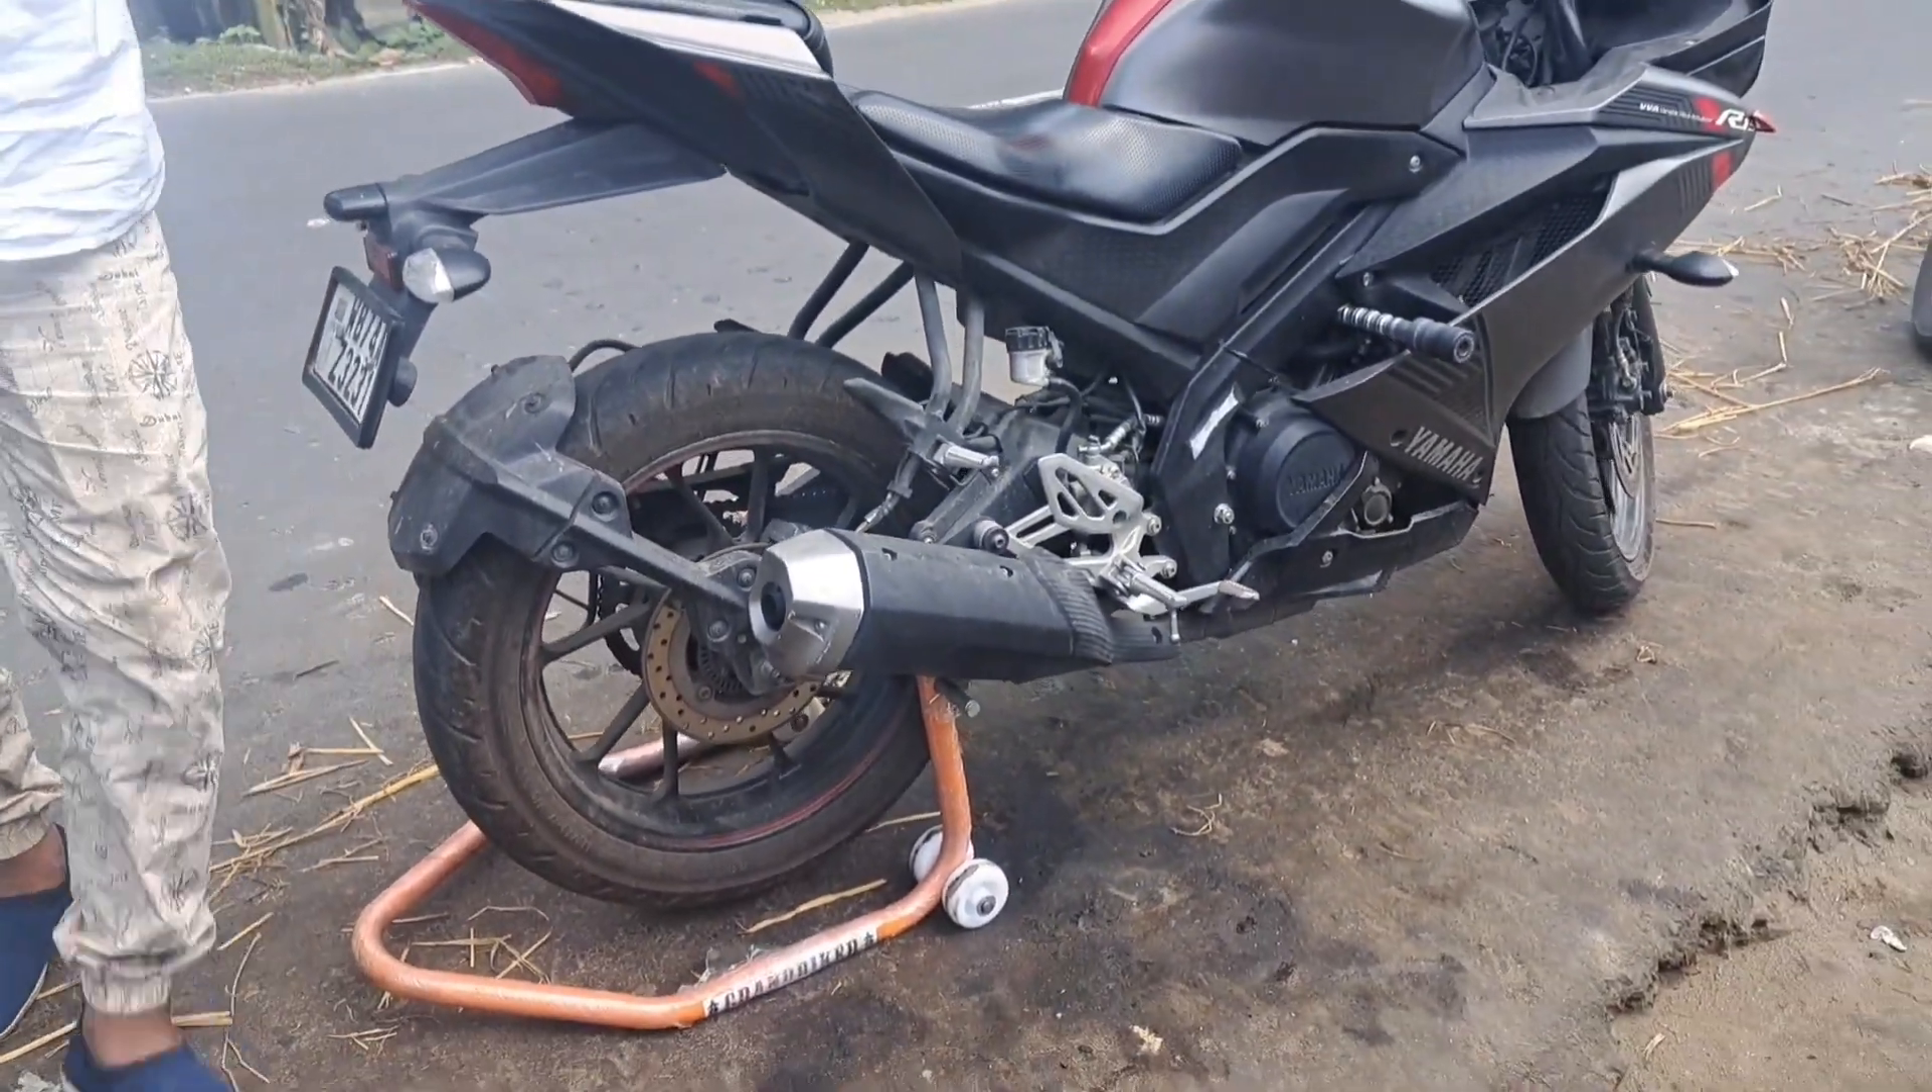फाइनली गईस देखिए हमारा जो स्टैंड है यह फाइनली लग चुके है।